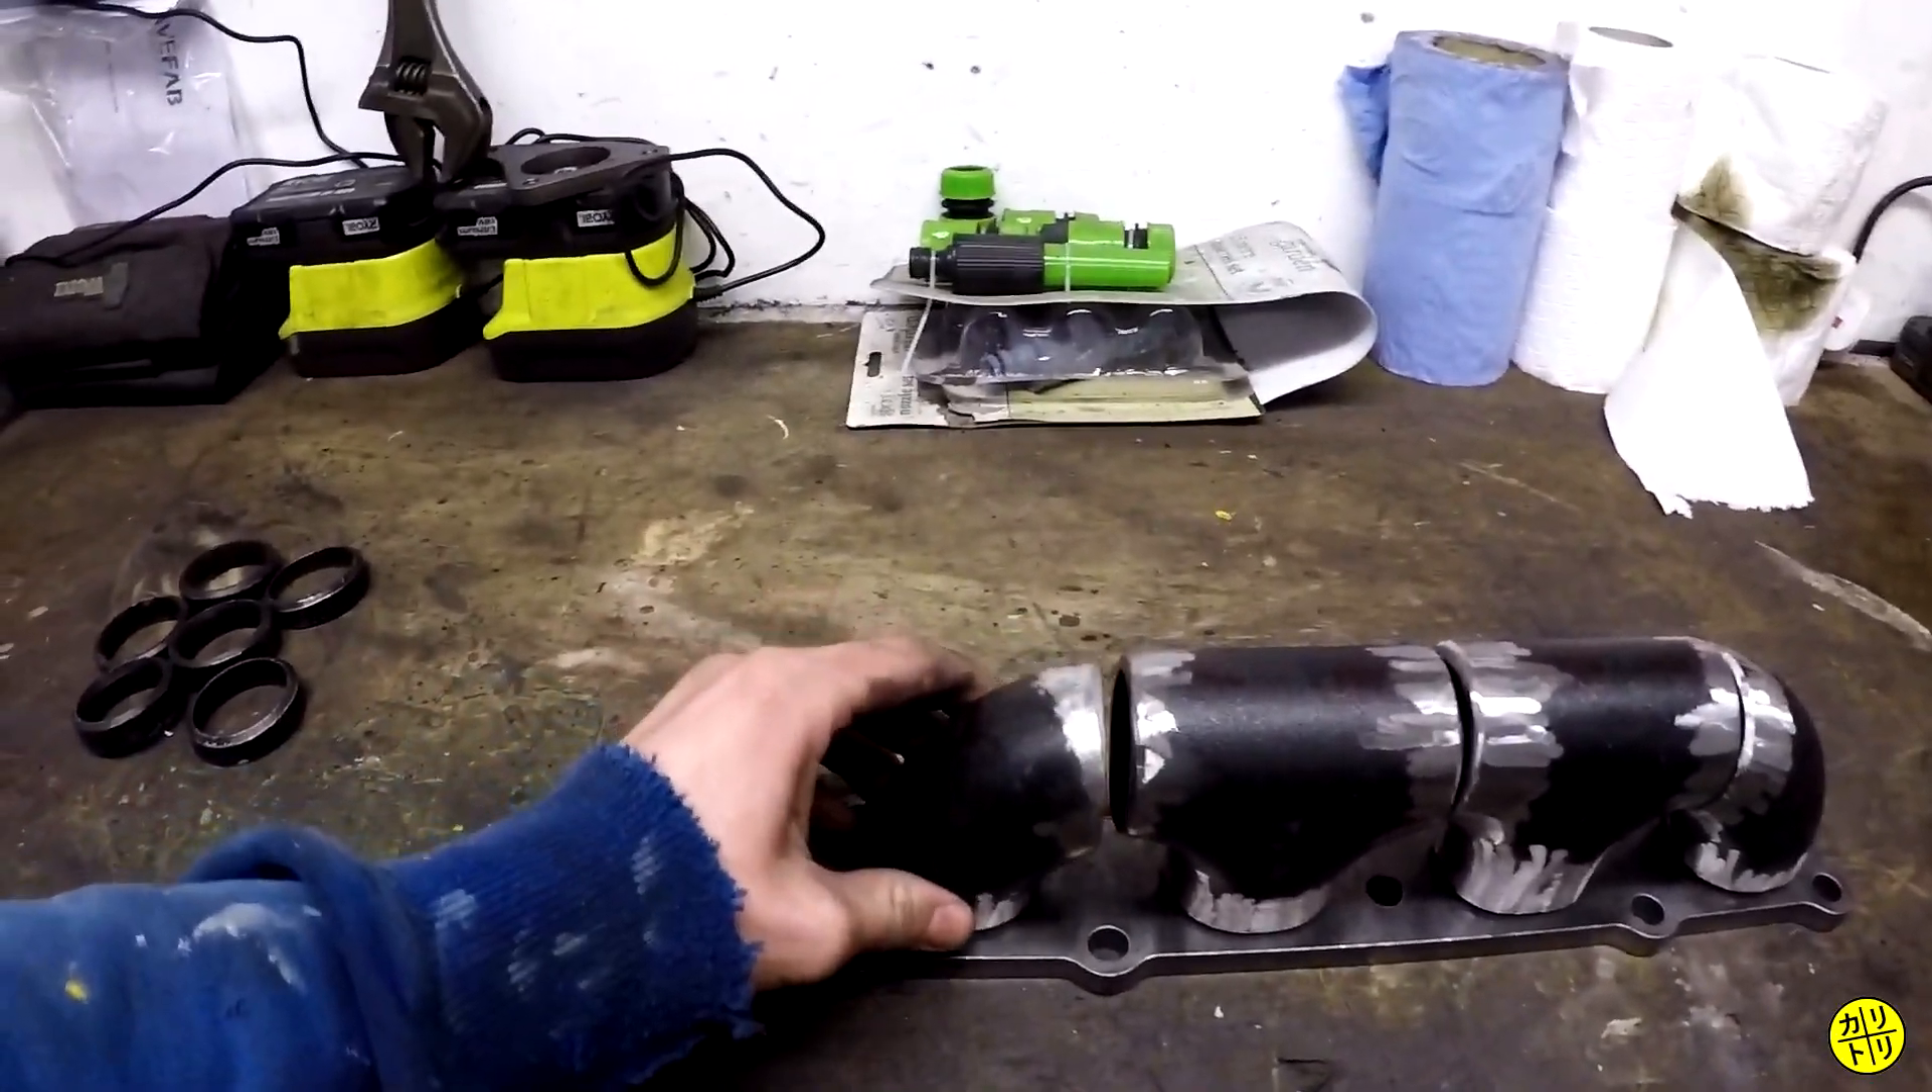There's a little bit of a gap but i hope that can be filled up with weld.